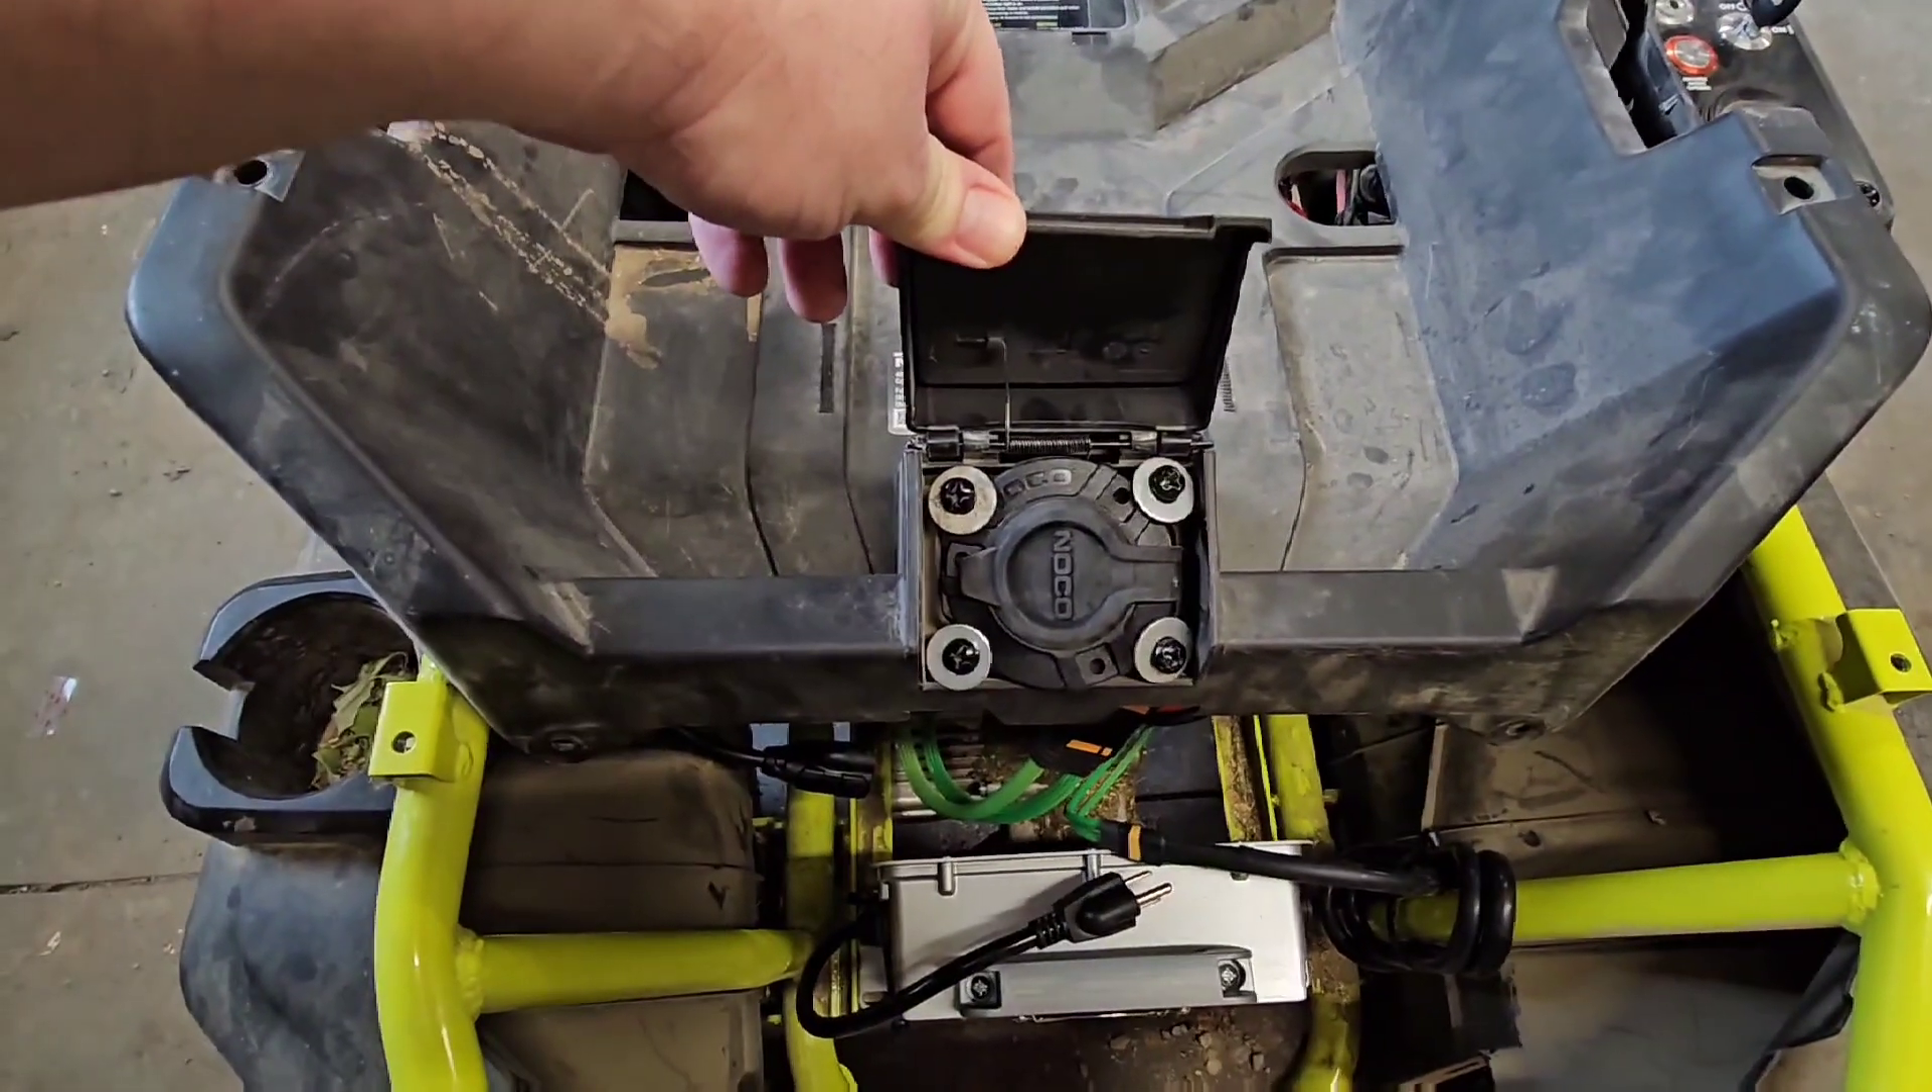I was able to get the port to go in there.